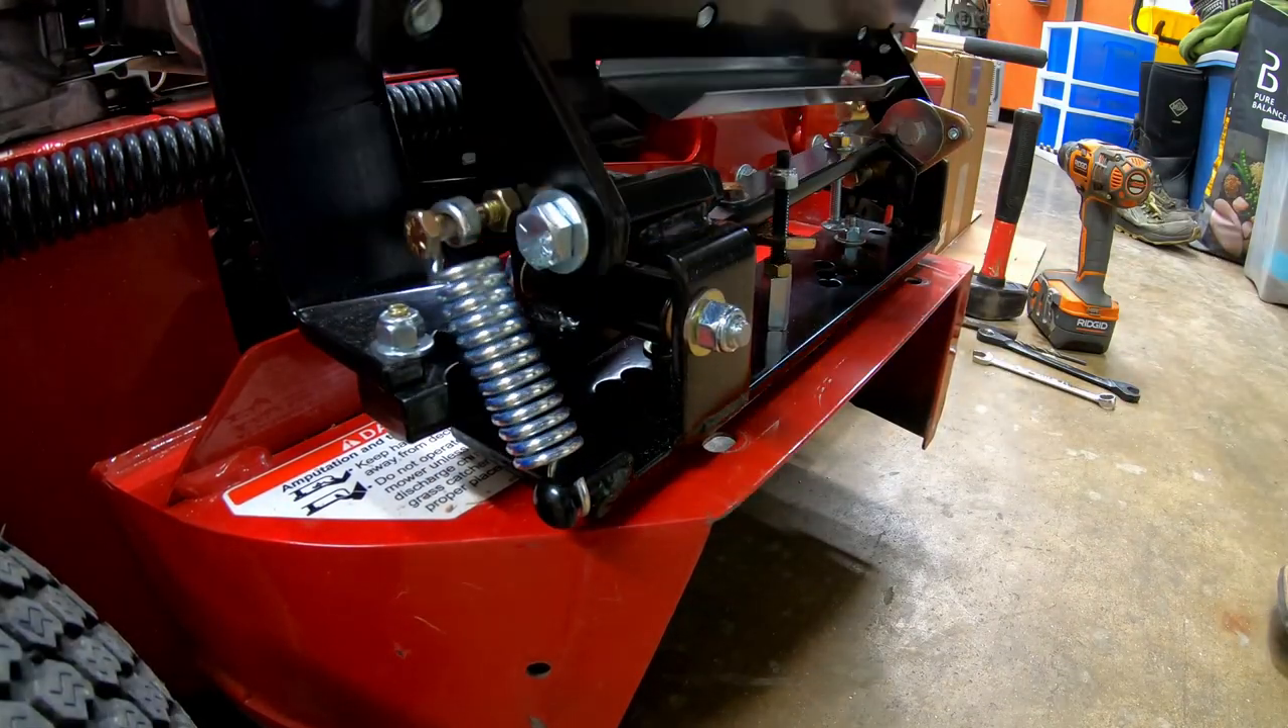Okay, so now the spring is on.